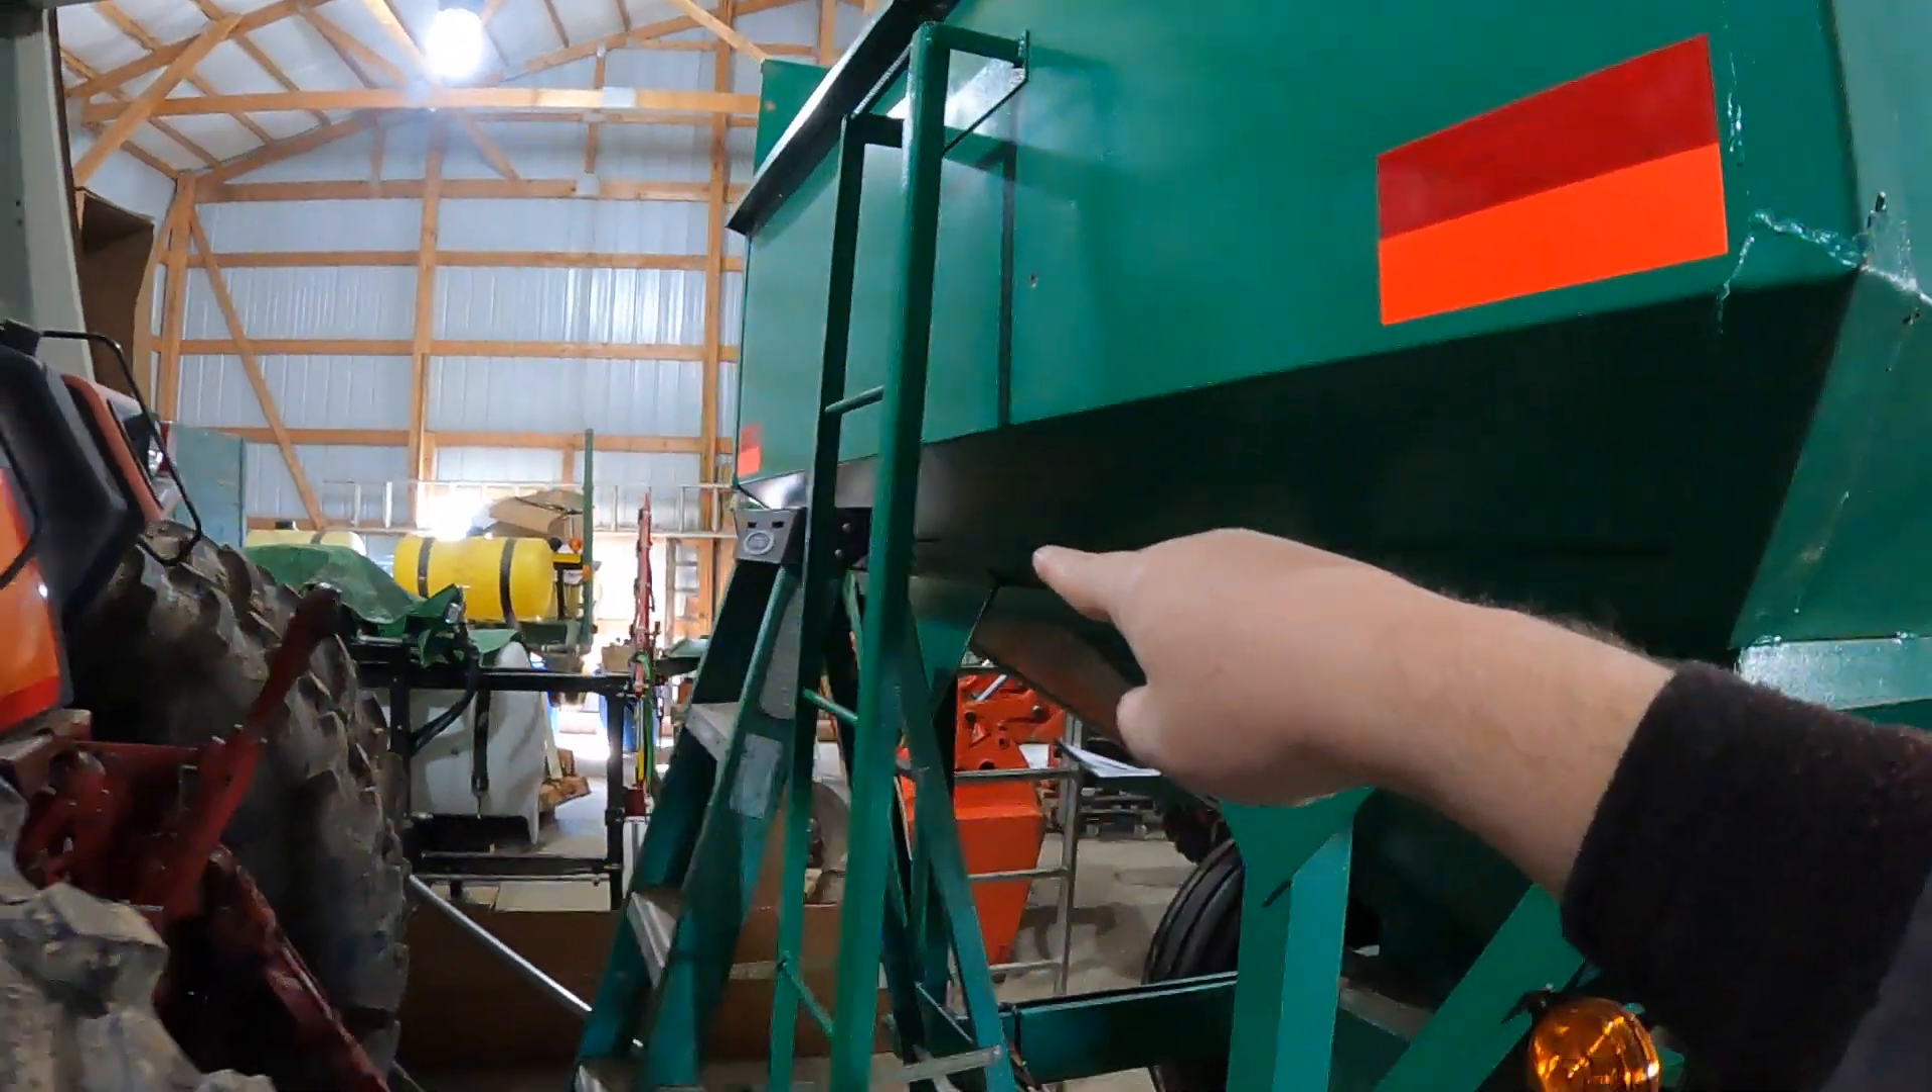And then this ladder comes off as well, but we're going to leave it there for now.